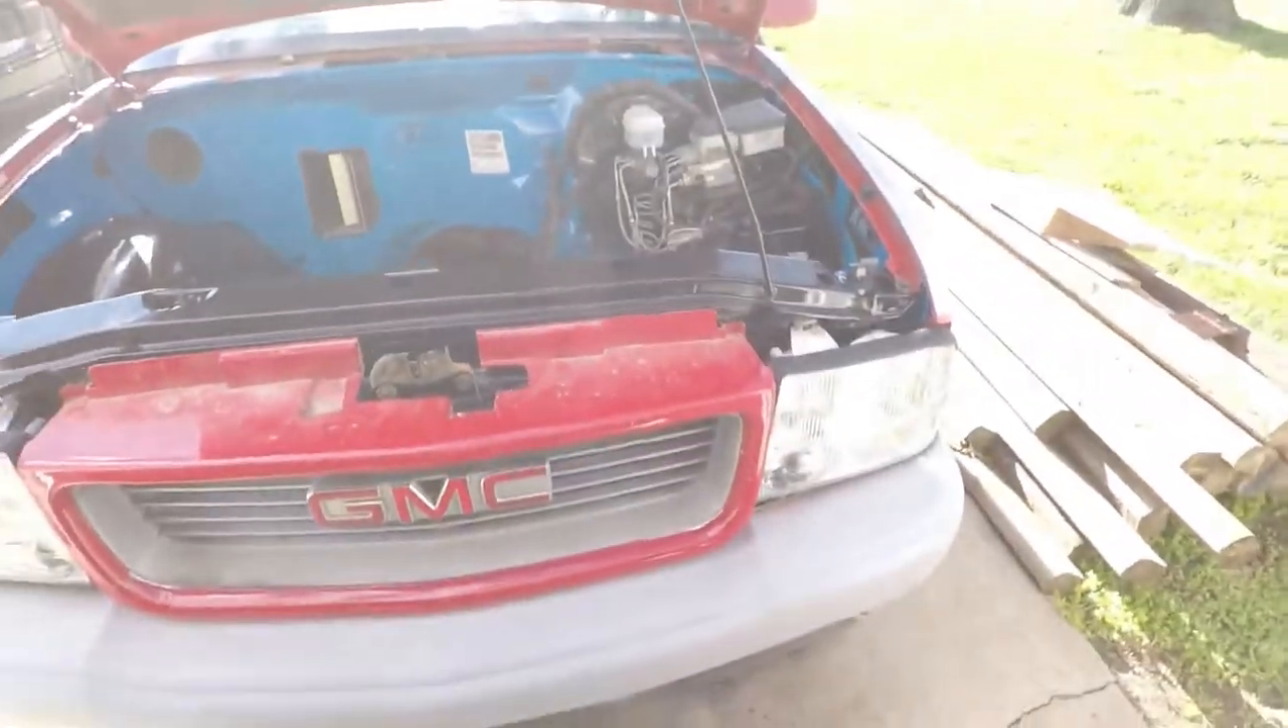All right guys so the paint job is done we got the whole front end put back together and to be honest i really don't like the color.